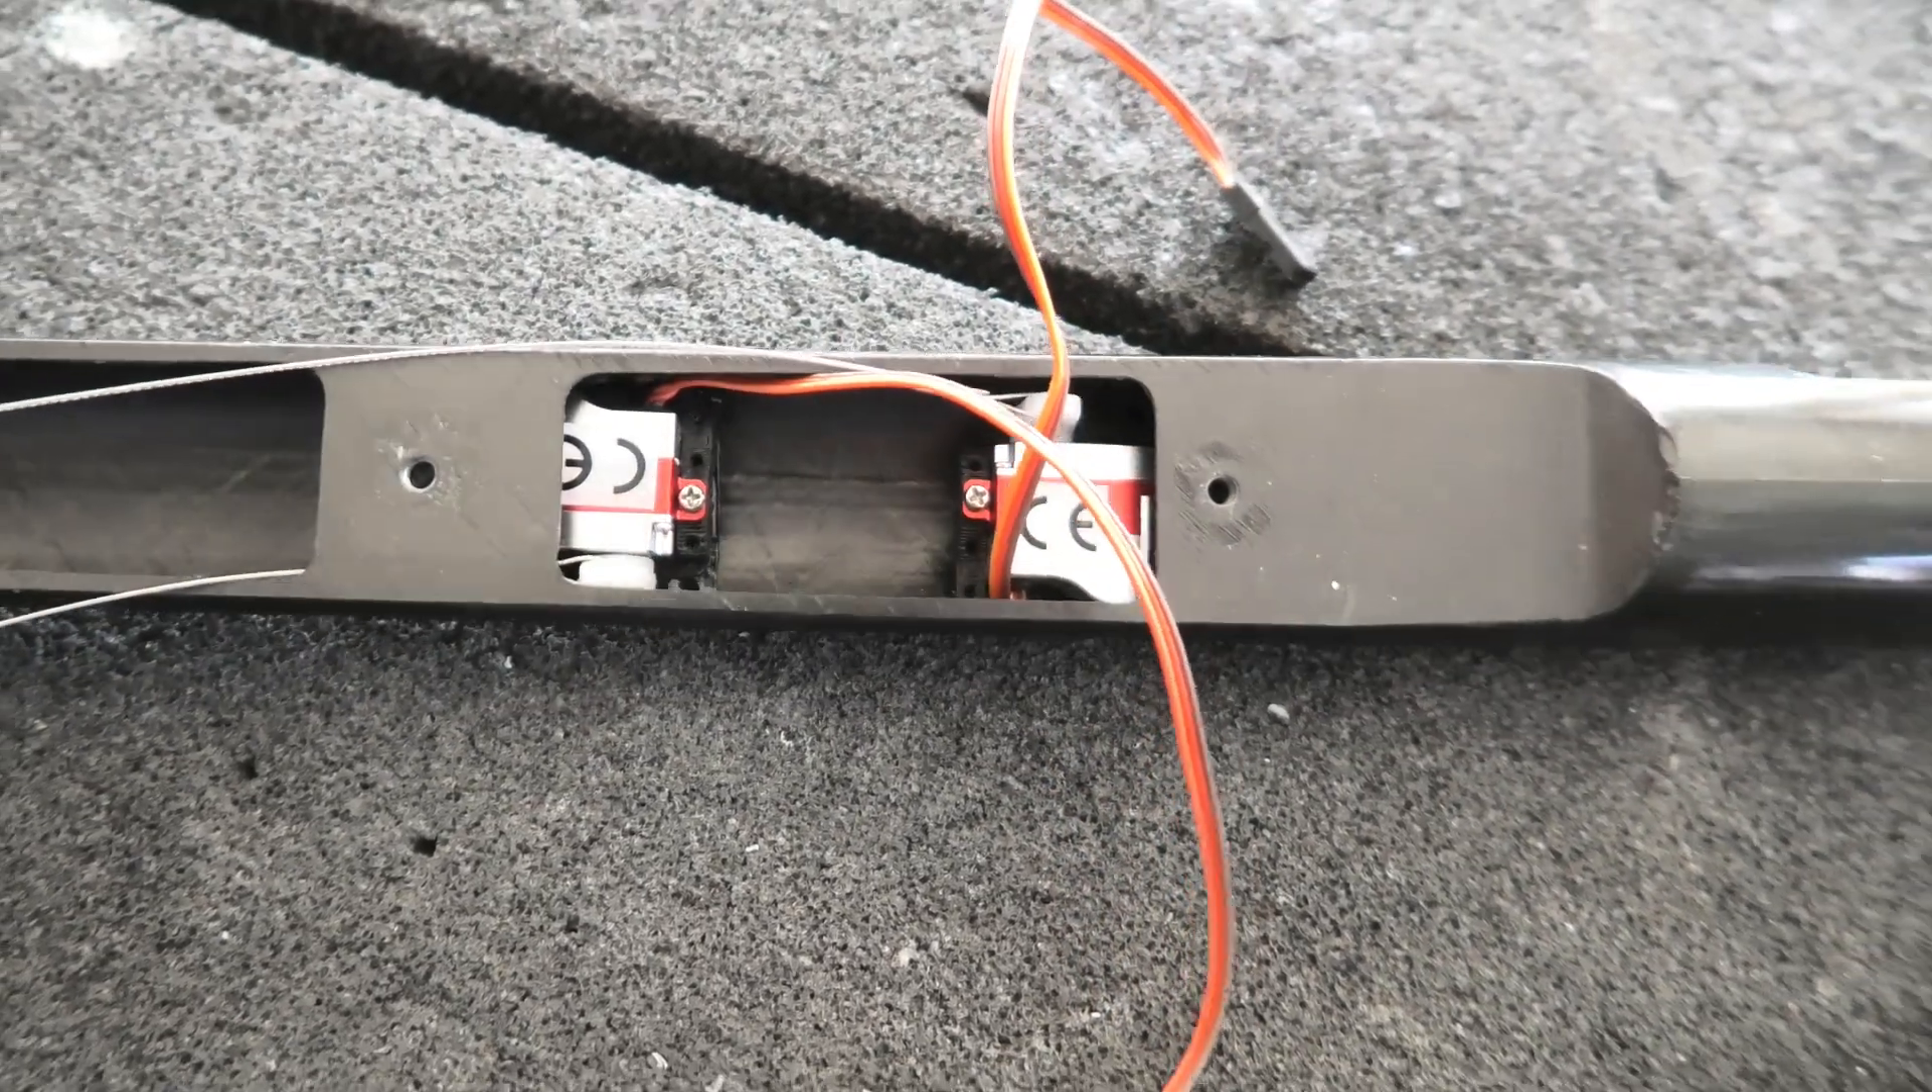All right well I got the servos and trays glued in.